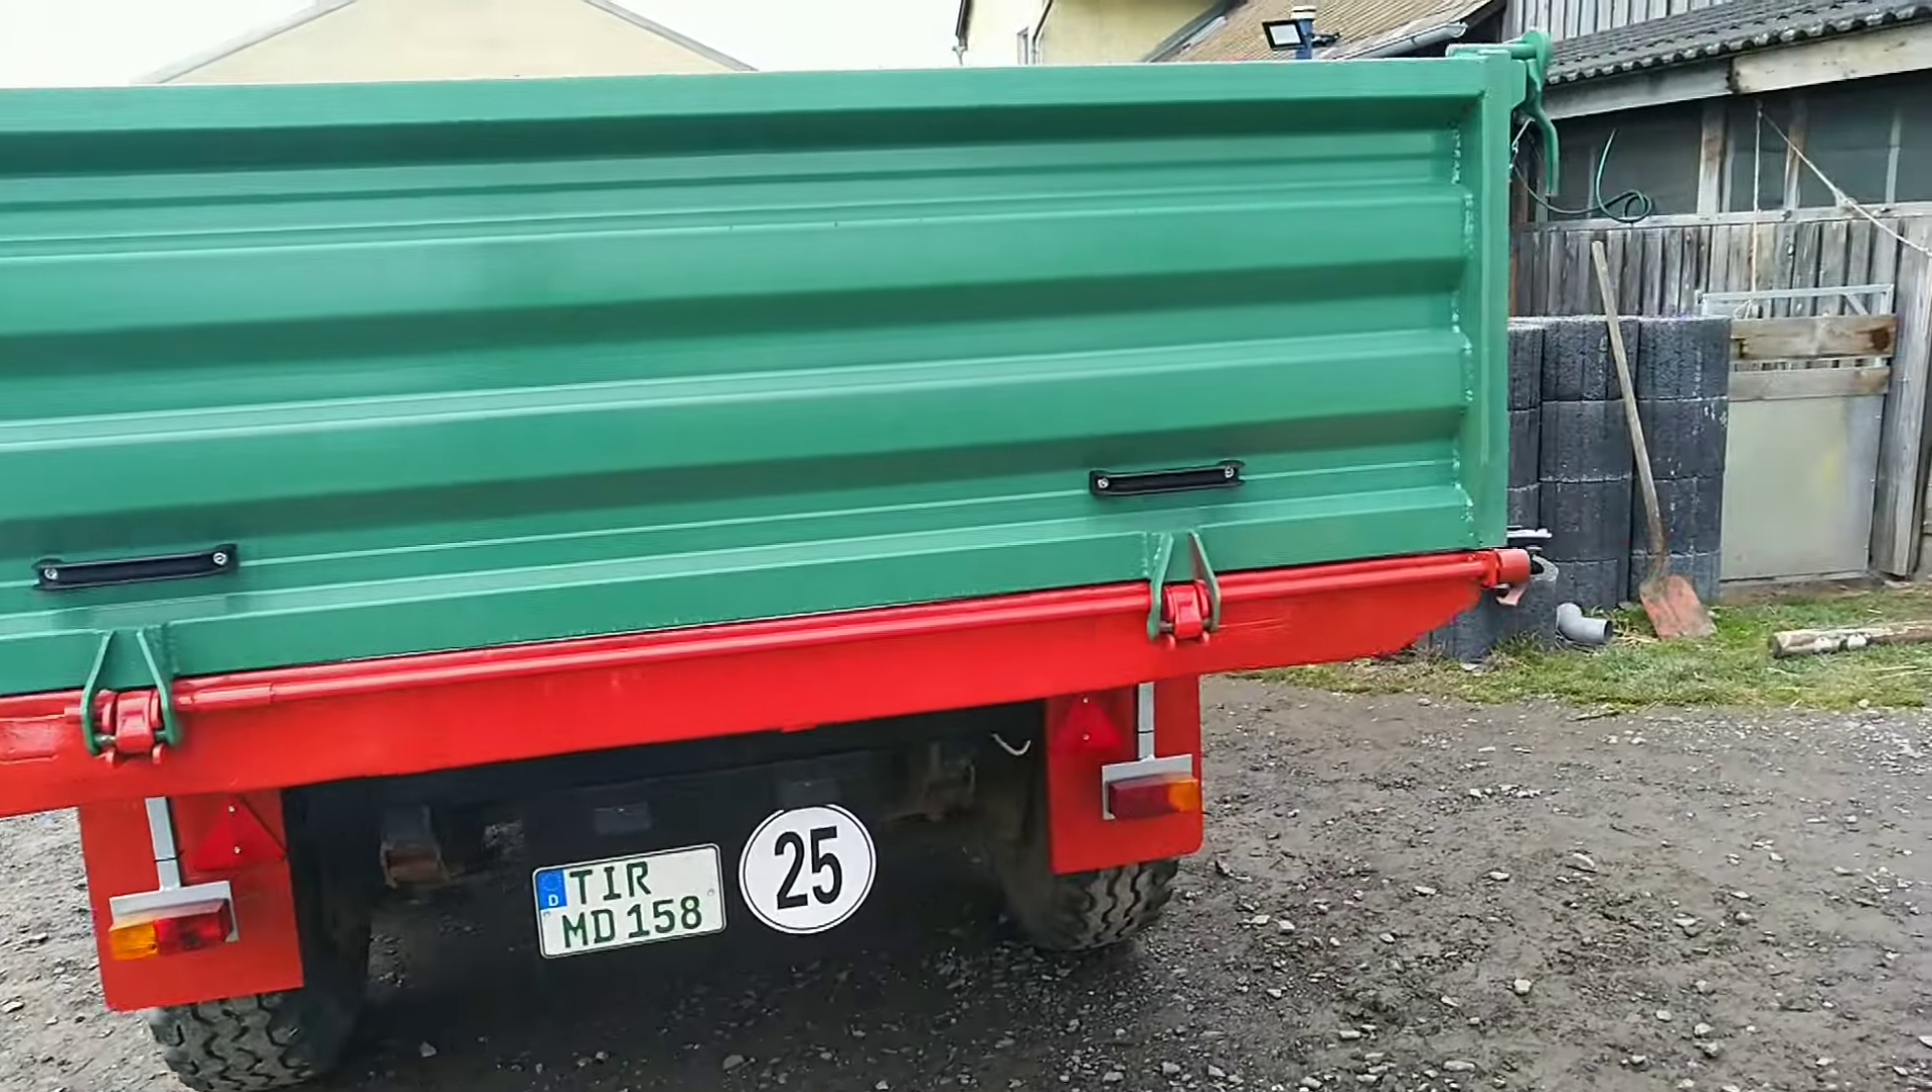Die zwei Griffe hinten sind jetzt auch dran.